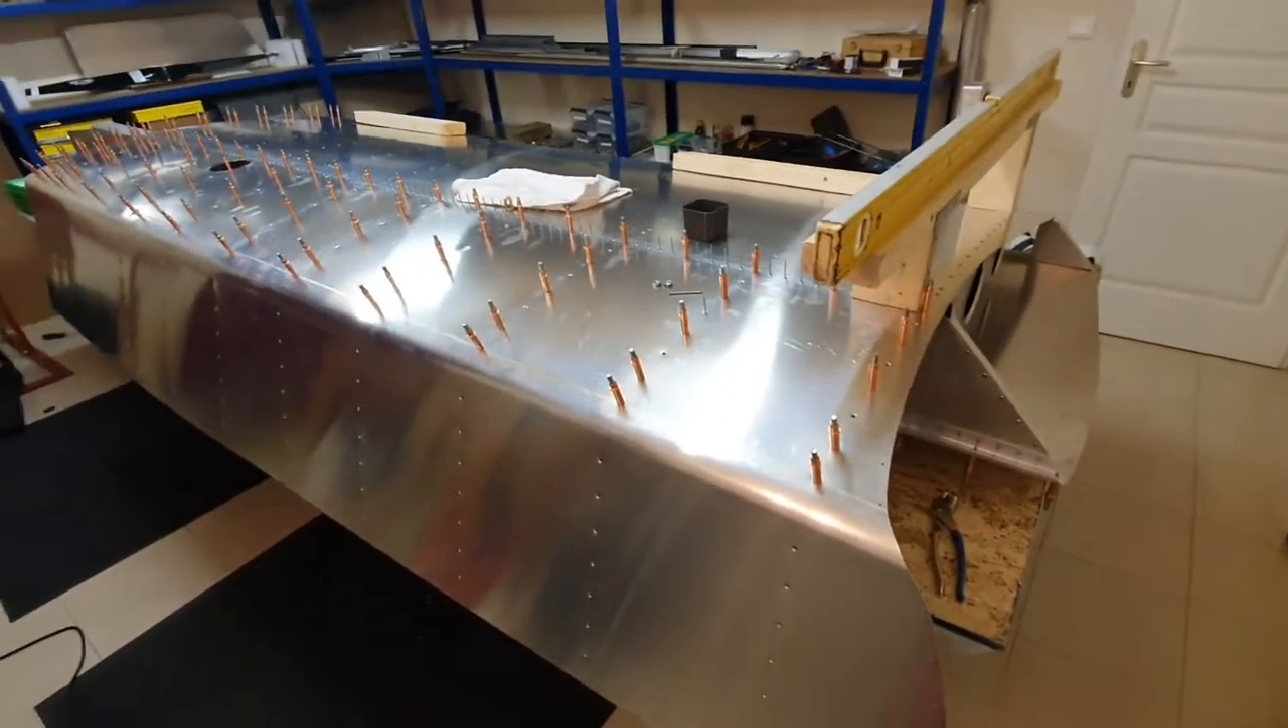The front skin is now attached and everything's been deburred and I dimpled the skin.